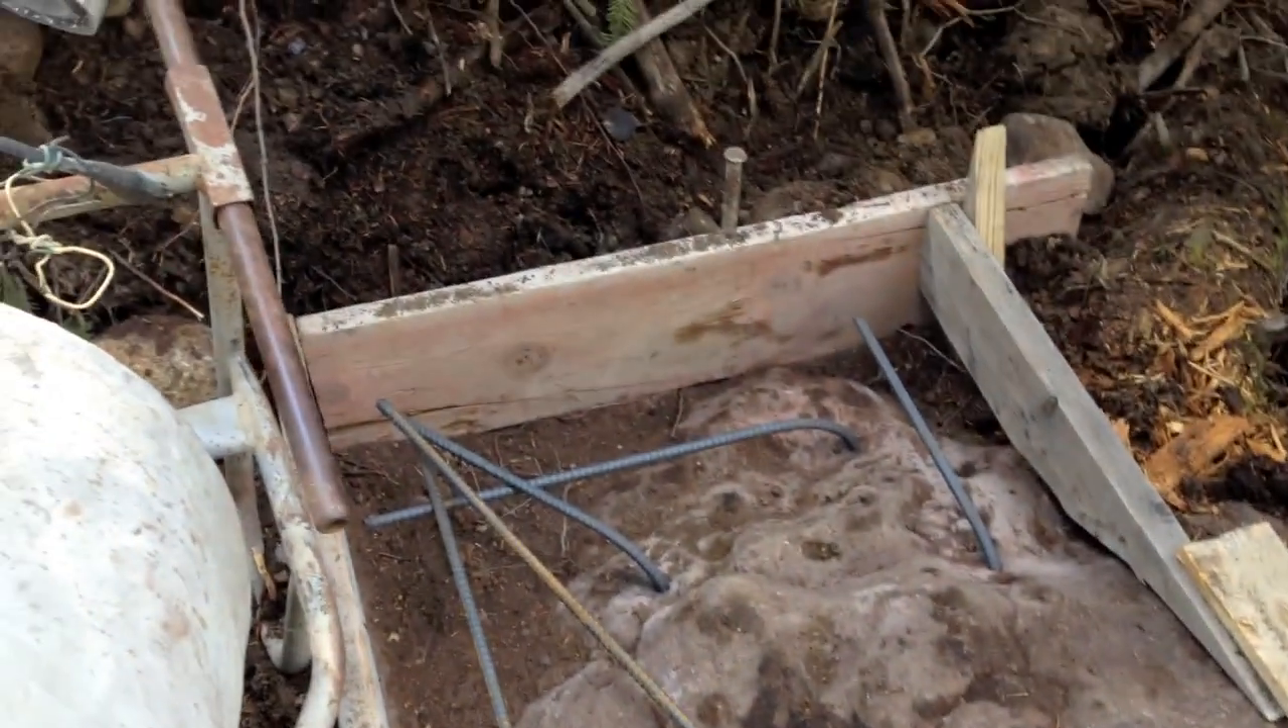We've got some rebar down into the rock here, and a form that's going to support the frame.